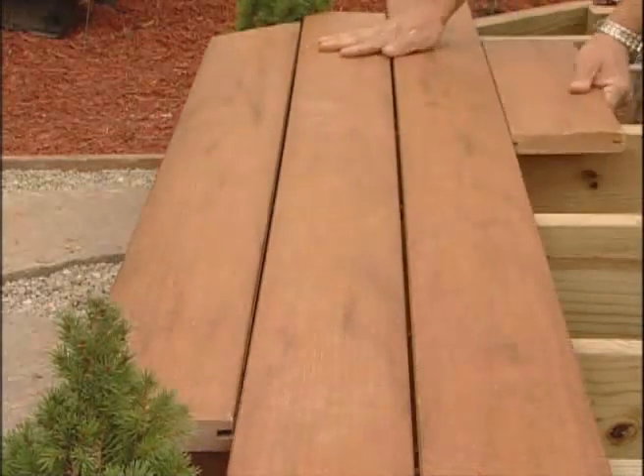With a few light taps, the board is in place and spaced perfectly.